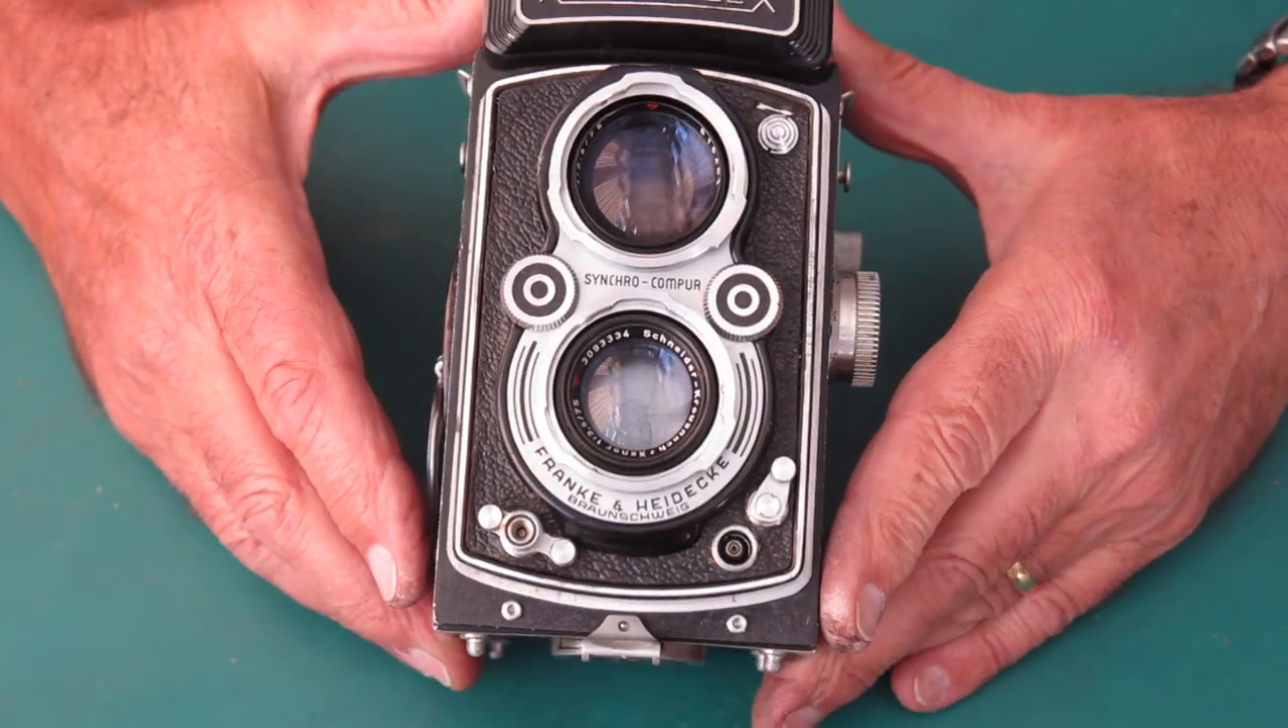Well I did get the leather back on the front.